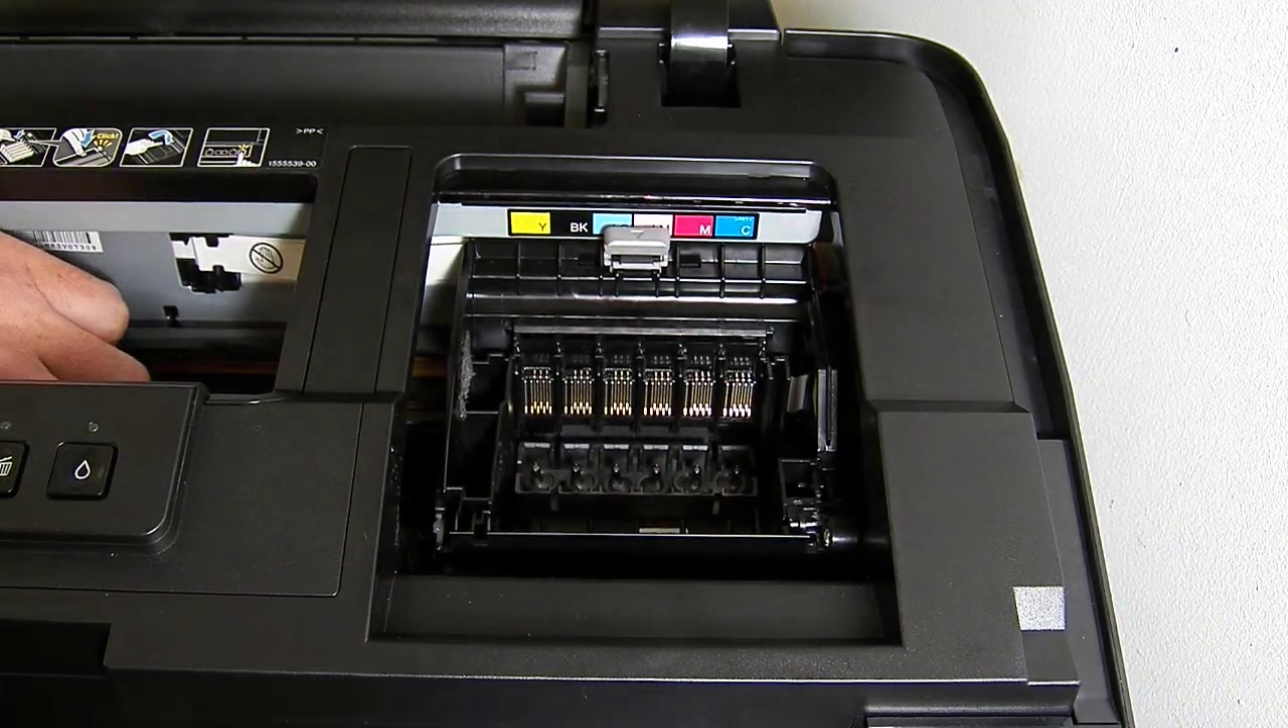Right so I've removed the cartridge bay lid and we need to install the cartridge pack itself.